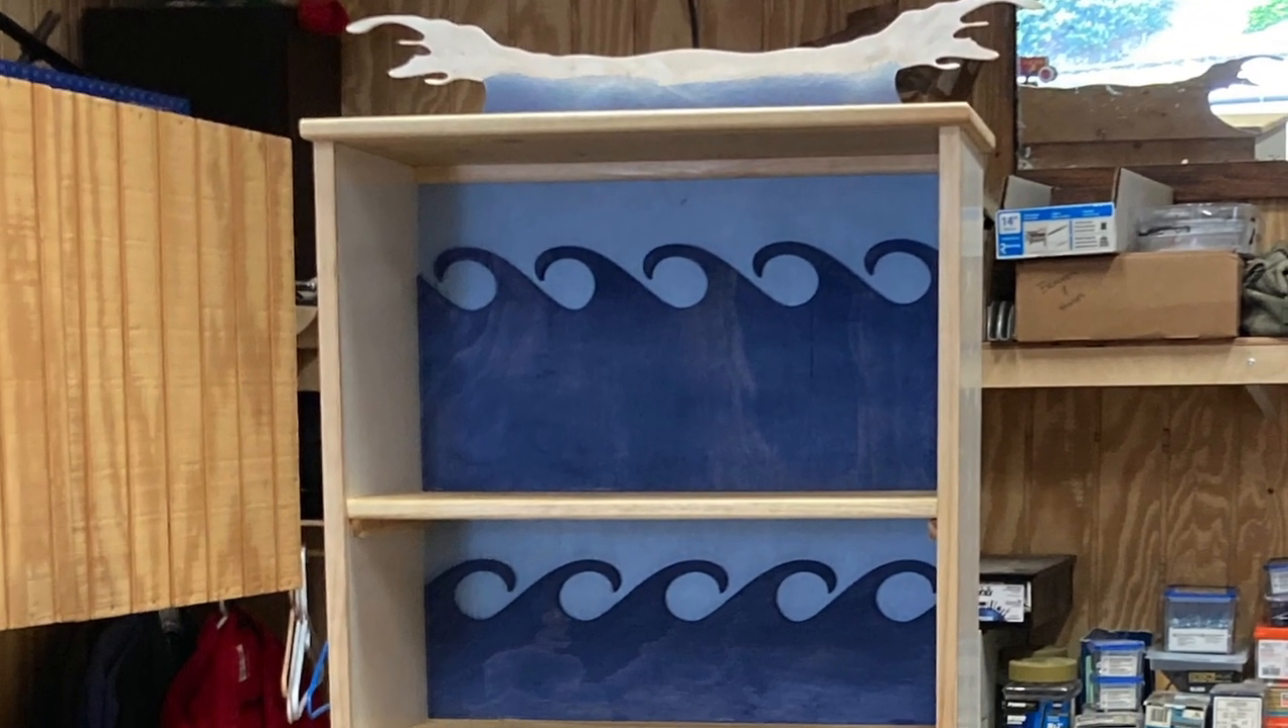And we also put that big crashing wave at the very top.